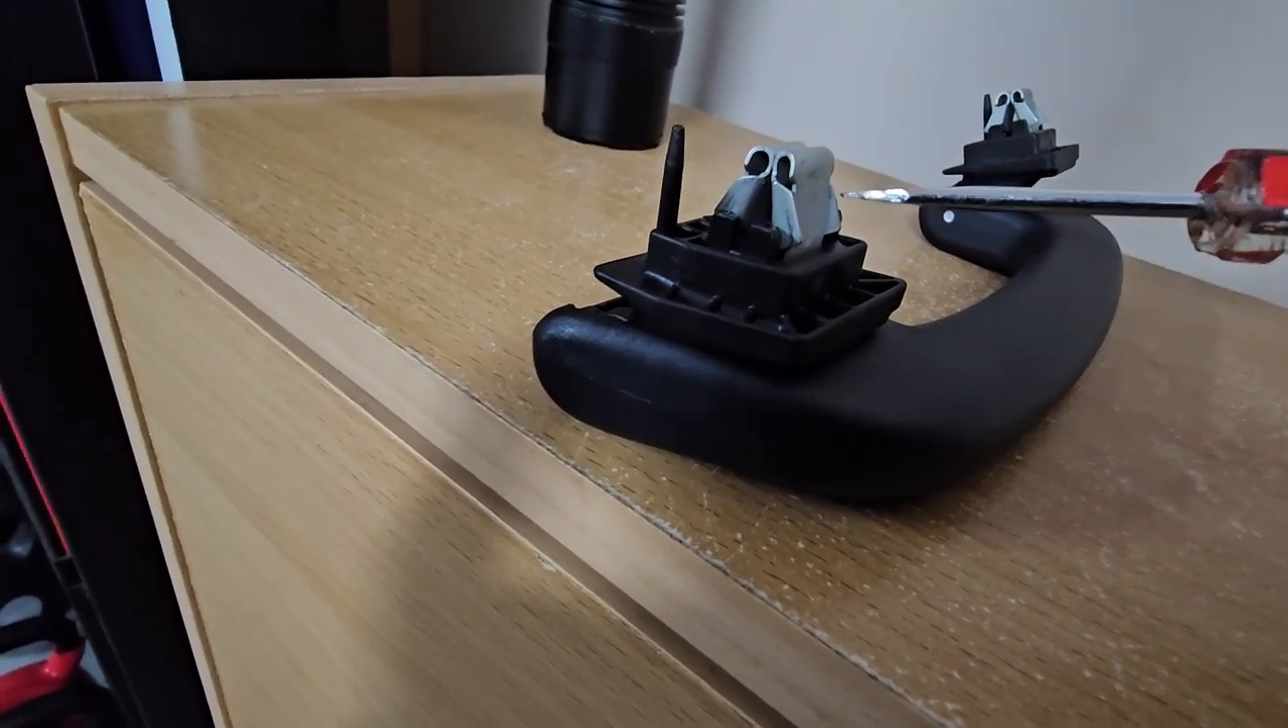Okay i've got the handle out now.